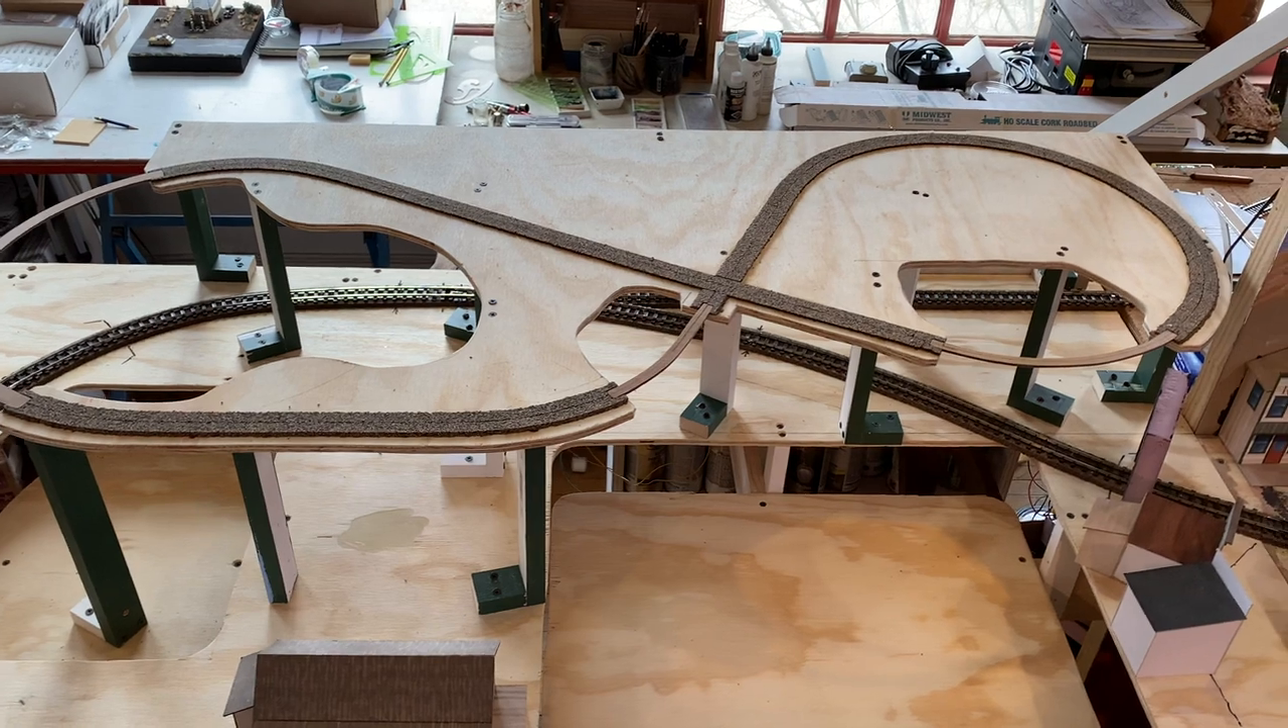And here's how the upper deck looks with the cork roadbed in and those thumbtacks removed.